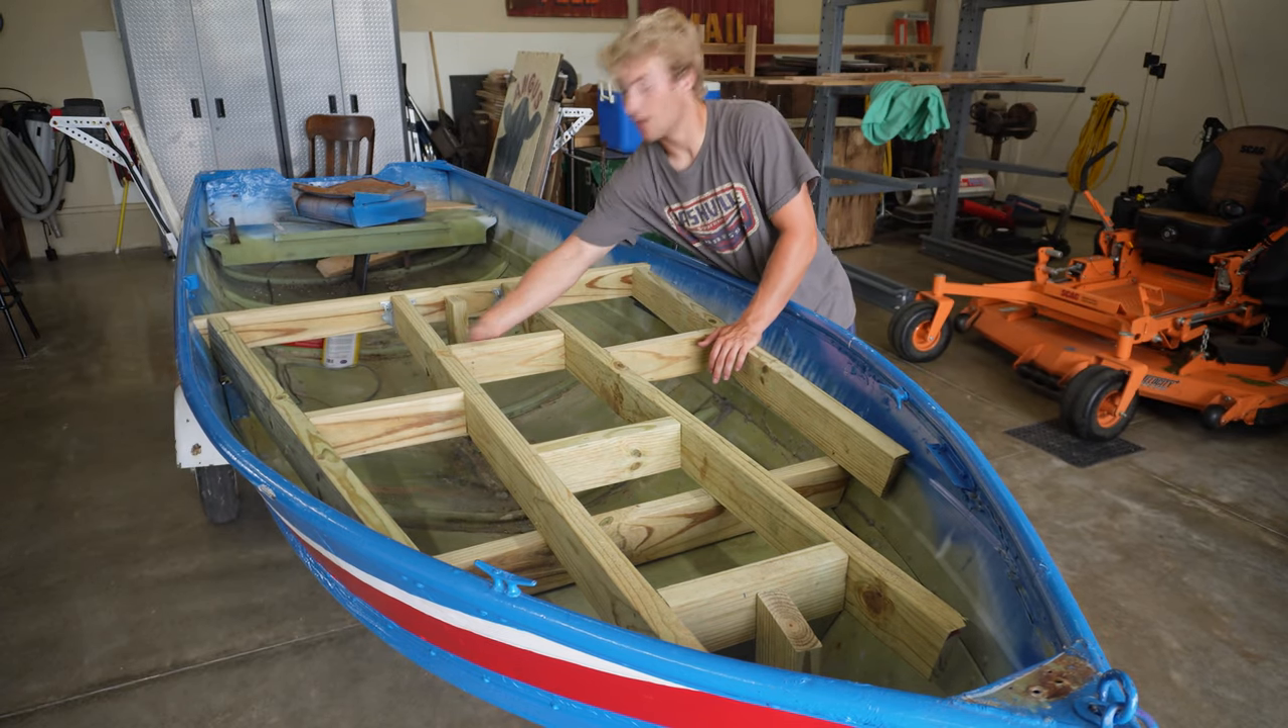And then after we did all that, we added in these middle connector pieces just to strengthen up the support just a little more once we have our plywood on top and we're walking around.